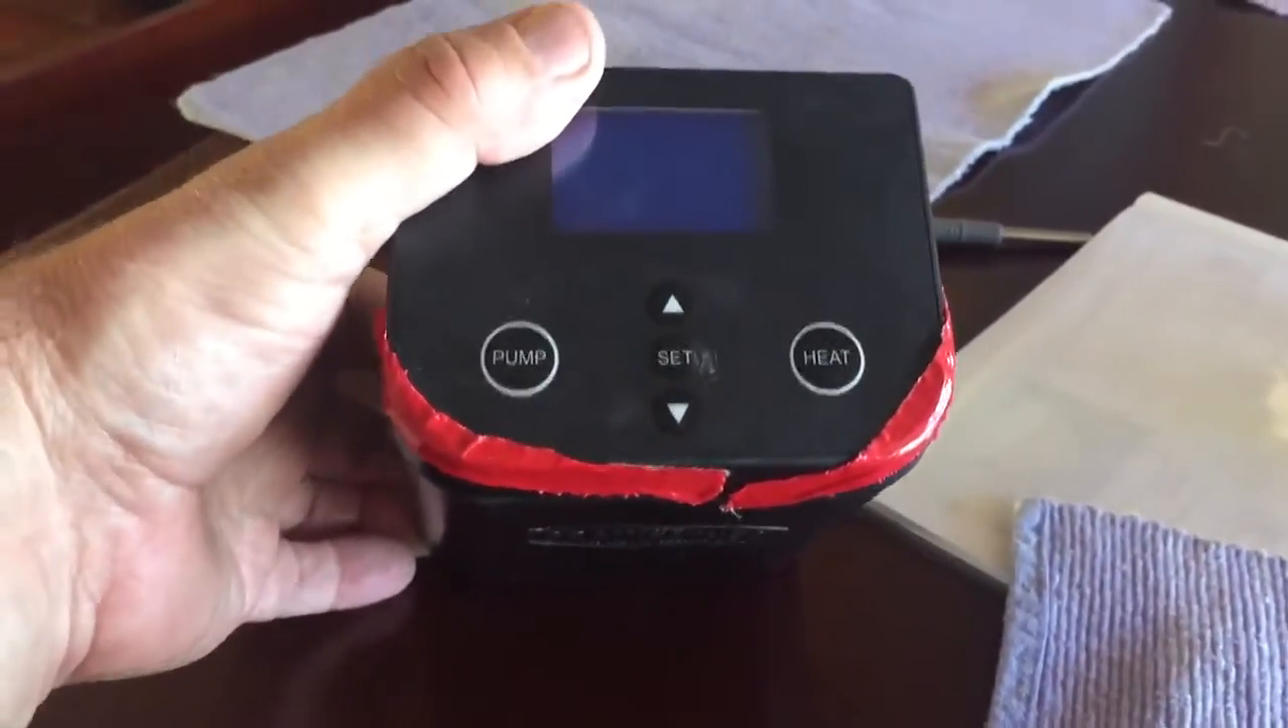Now, I put this red tape on because what I've done is I re-glued this, and I'm just using the tape to hold the glue down until it's set, because I've already fixed this one.